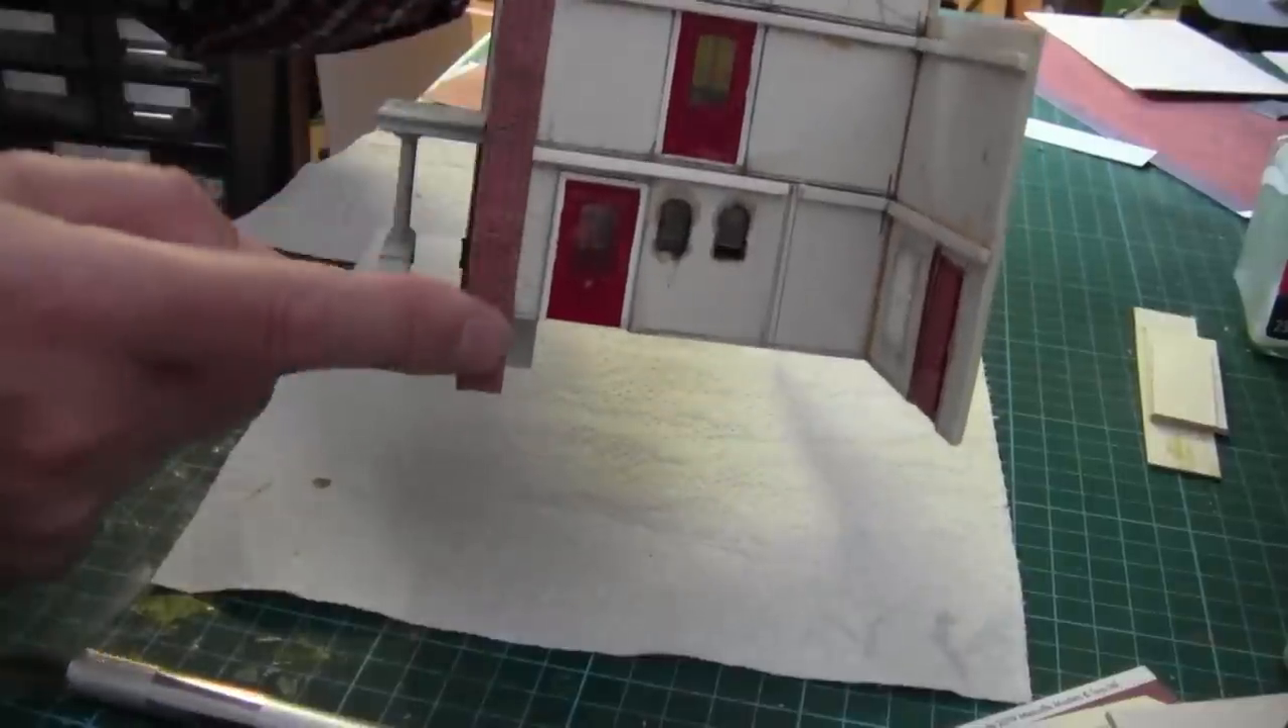As you can see on this side, where the wall returns around, I've added a piece of brick paper, brick sheet paper.